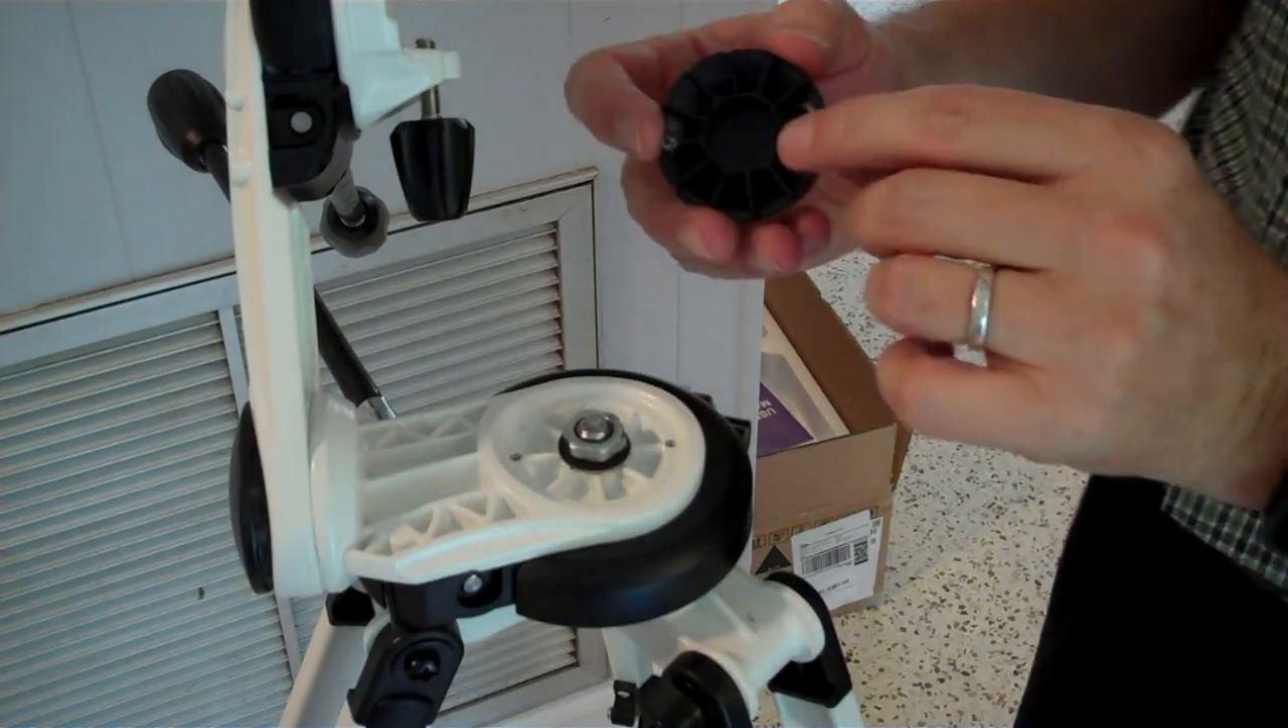All we have to do now is put these caps back on.